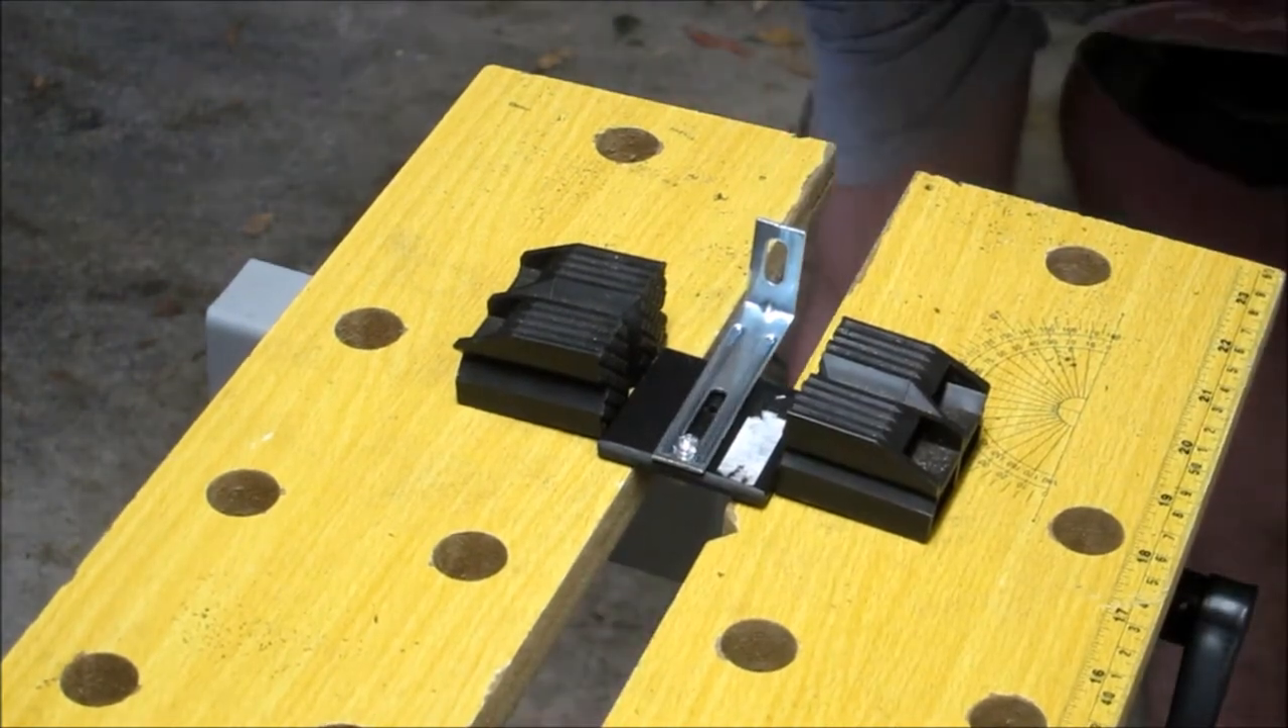I've temporarily added the bracket here as a guide for drilling the pilot hole for the other nut and bolt.